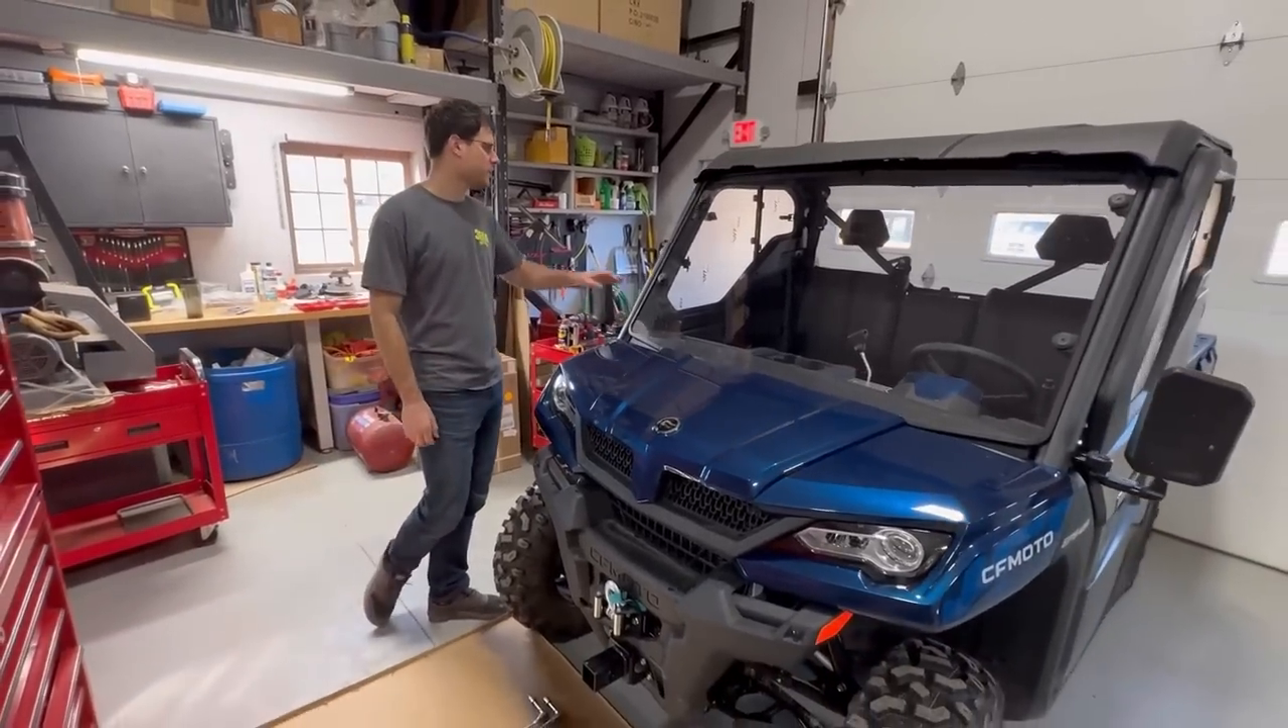So we've got the full cab on, super exciting.